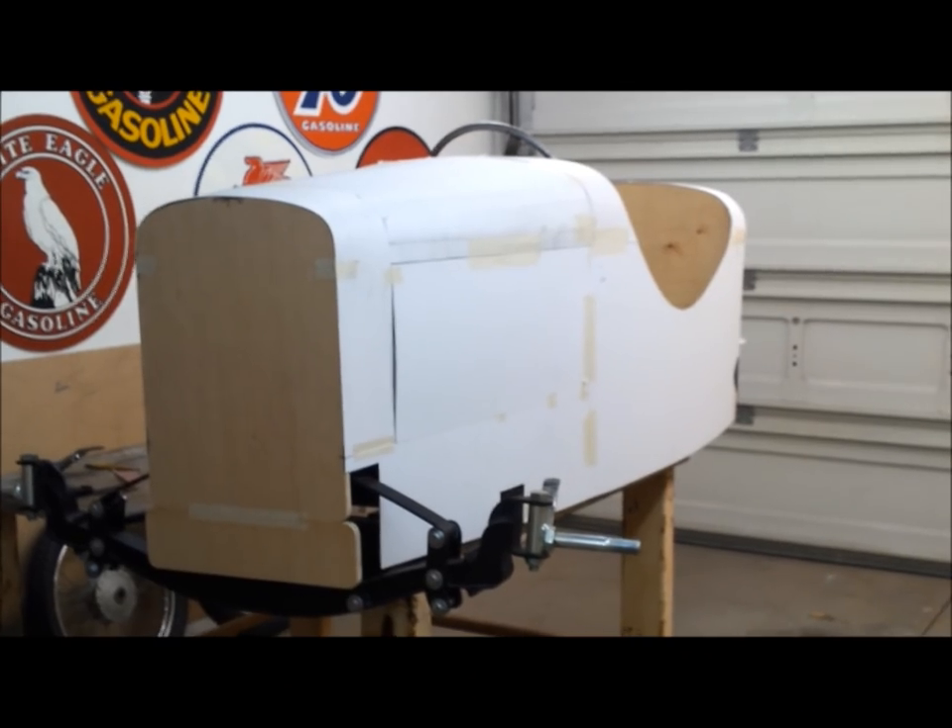I managed to get all the white board panels installed.